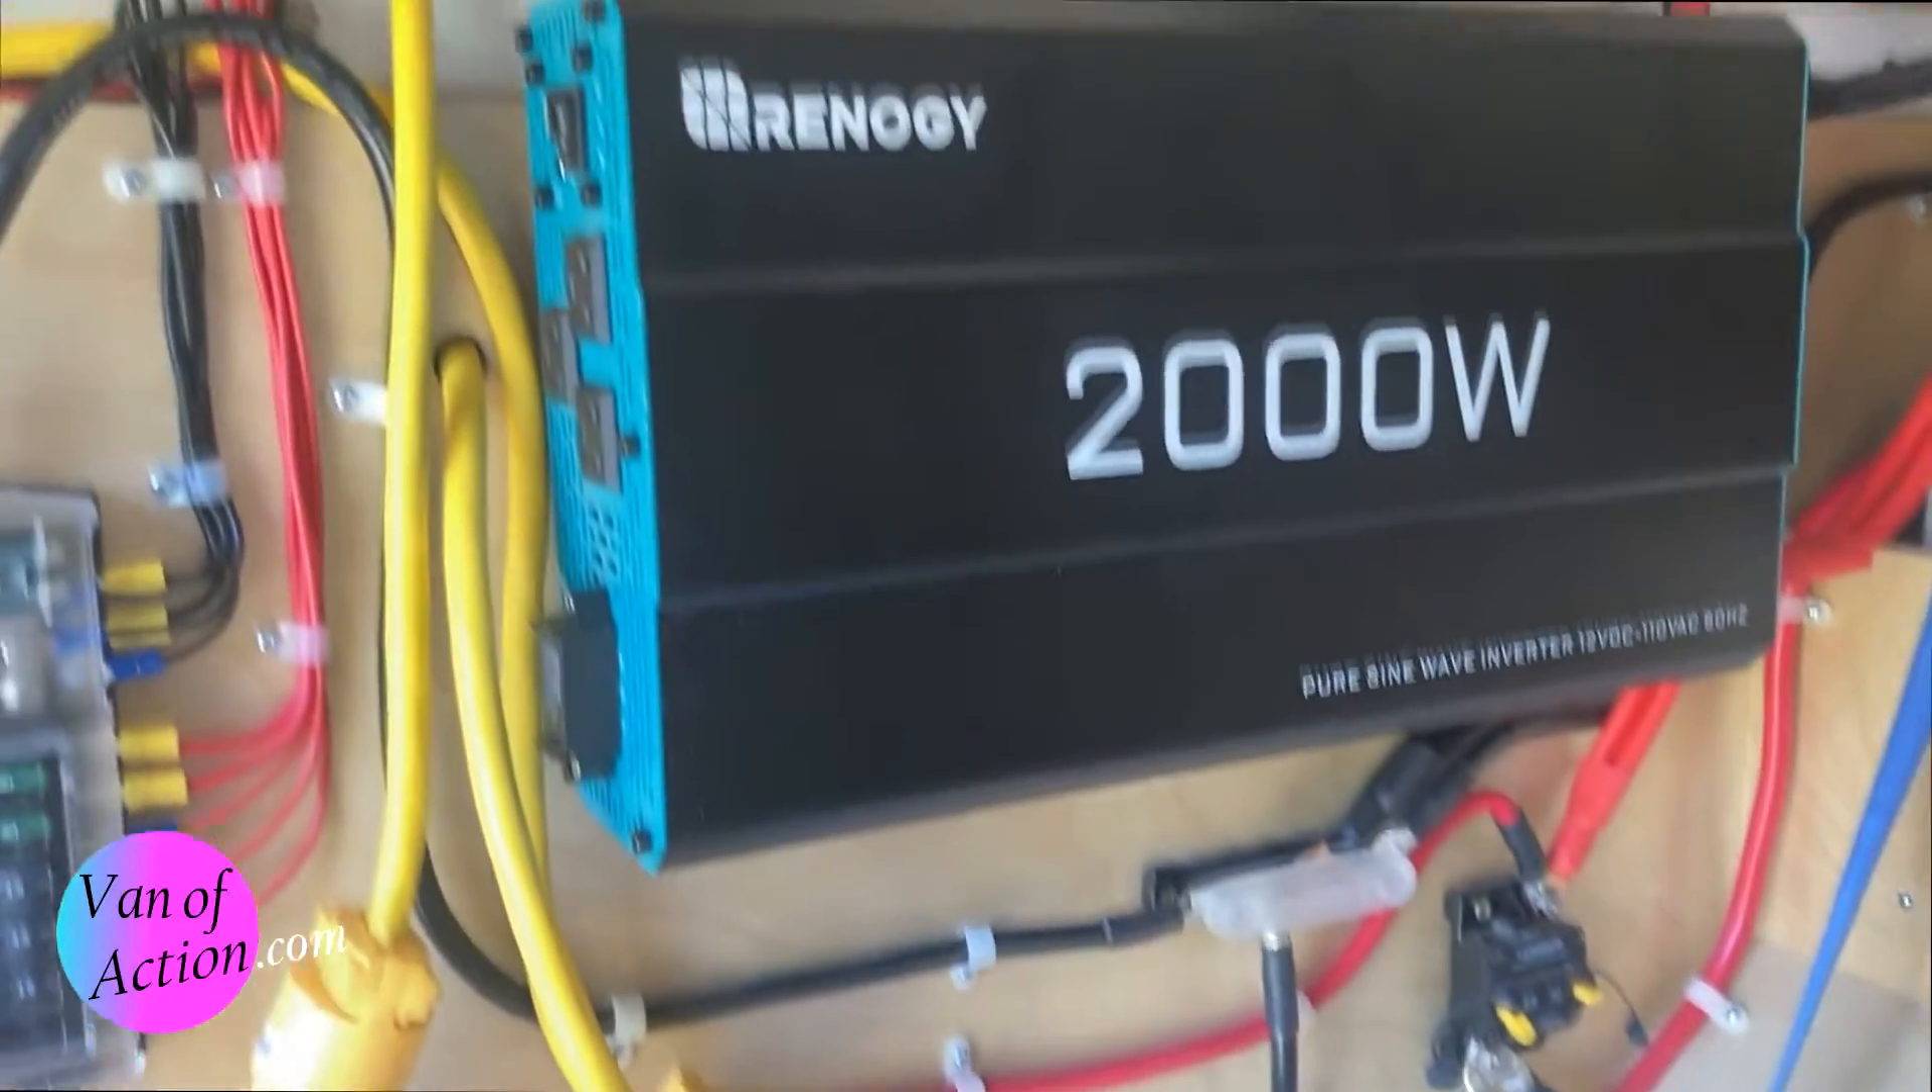And the 2000 watt pure sine wave inverter is installed on the wall it's wired into the batteries.